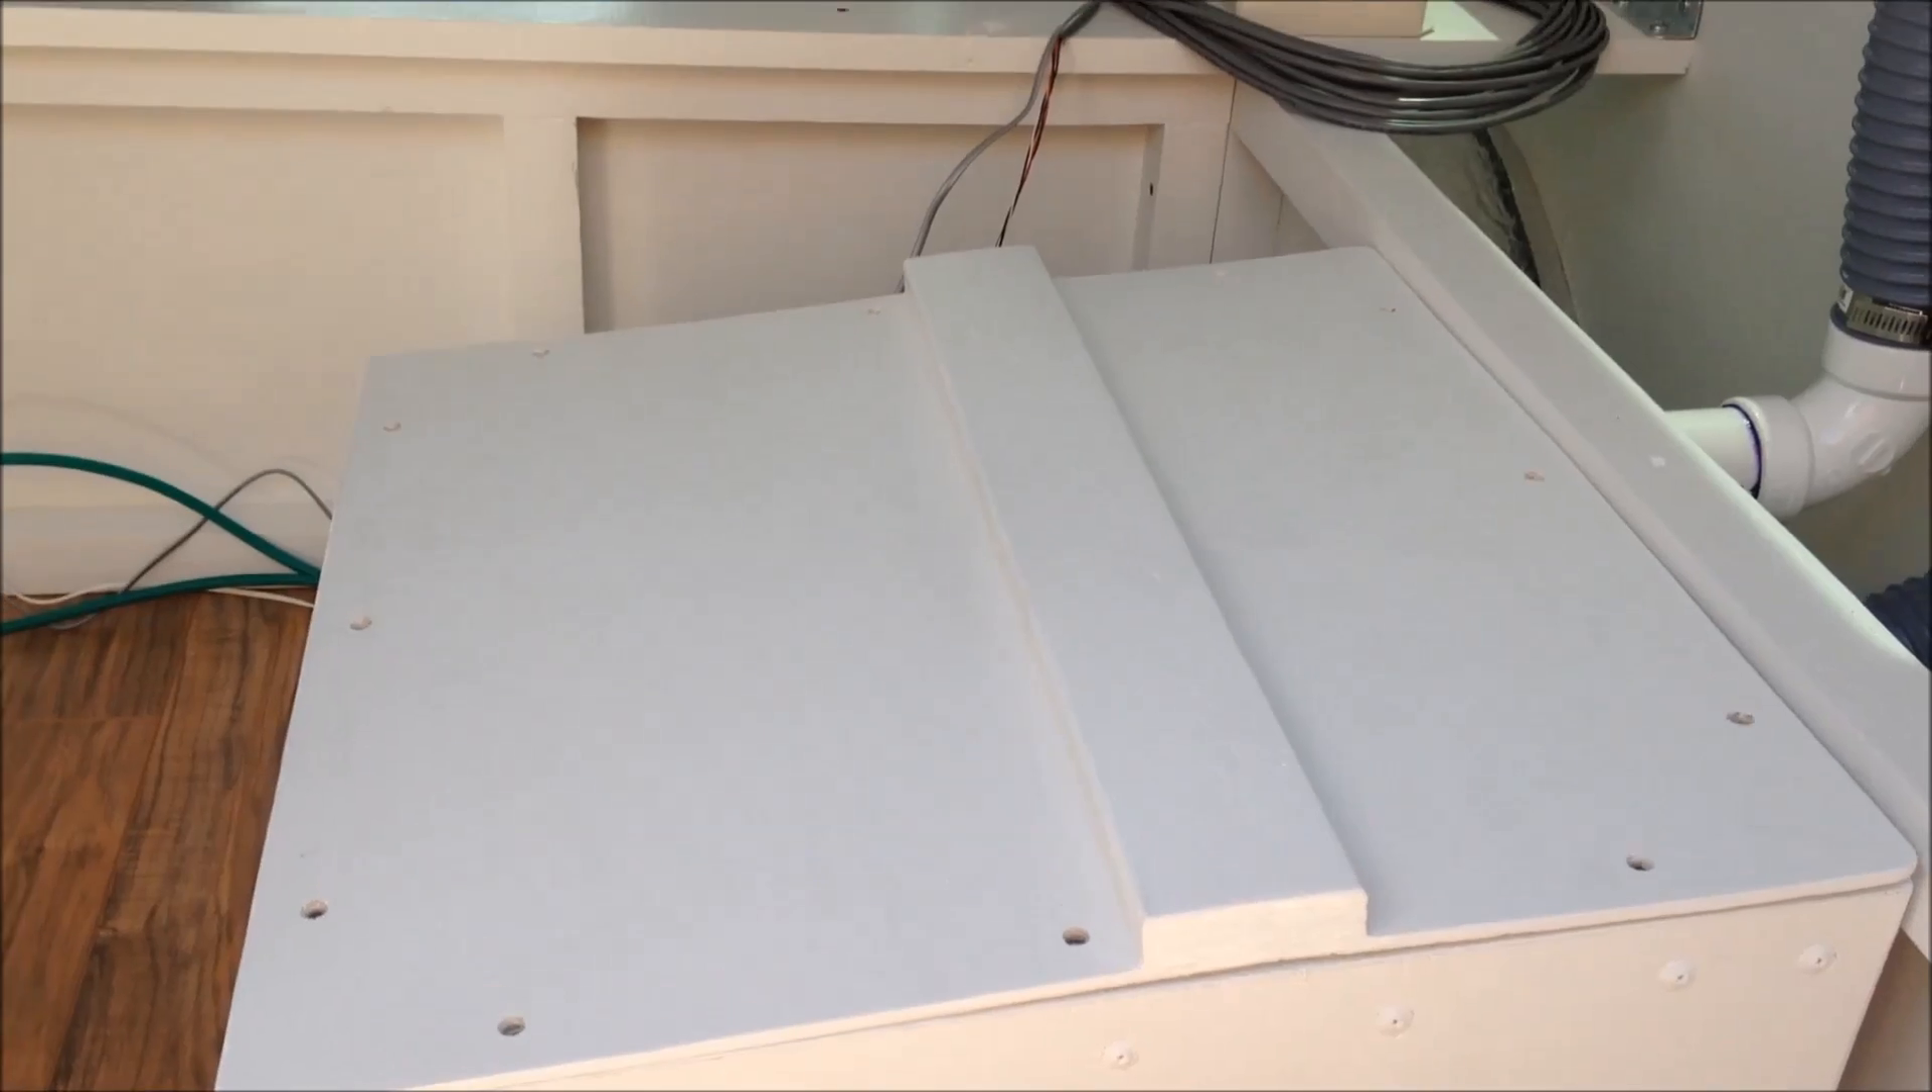I finished up this lid I just don't have it screwed down.